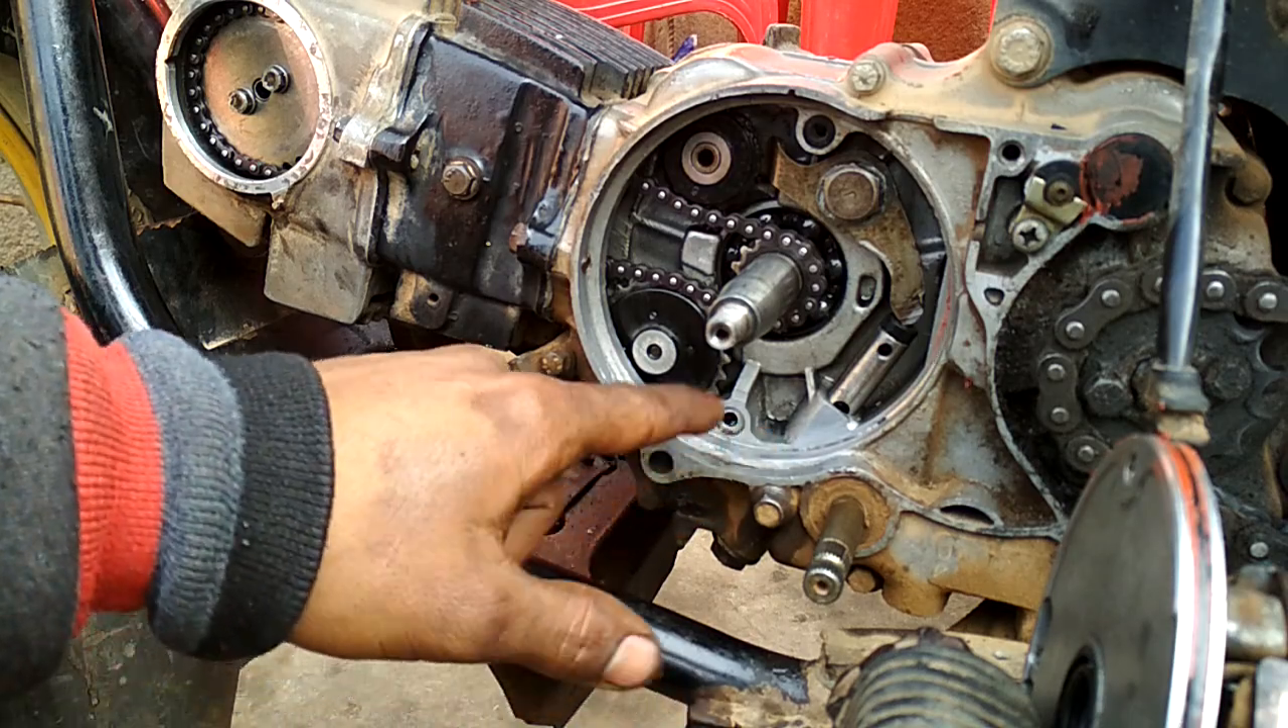कंप्लेट हम इधर टाइमिंग चेन फिटिंग कर दी हैं।